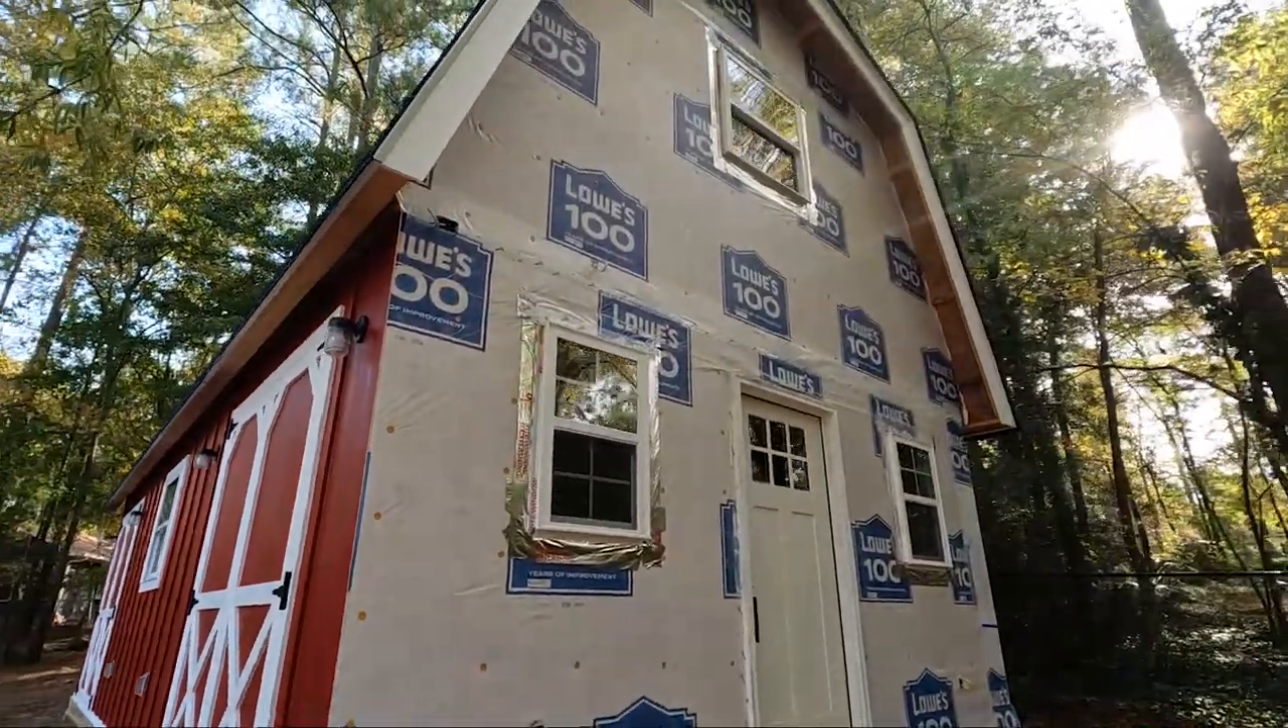This side of the building over here is not complete yet. It's basically dried in but I don't have the siding on it.